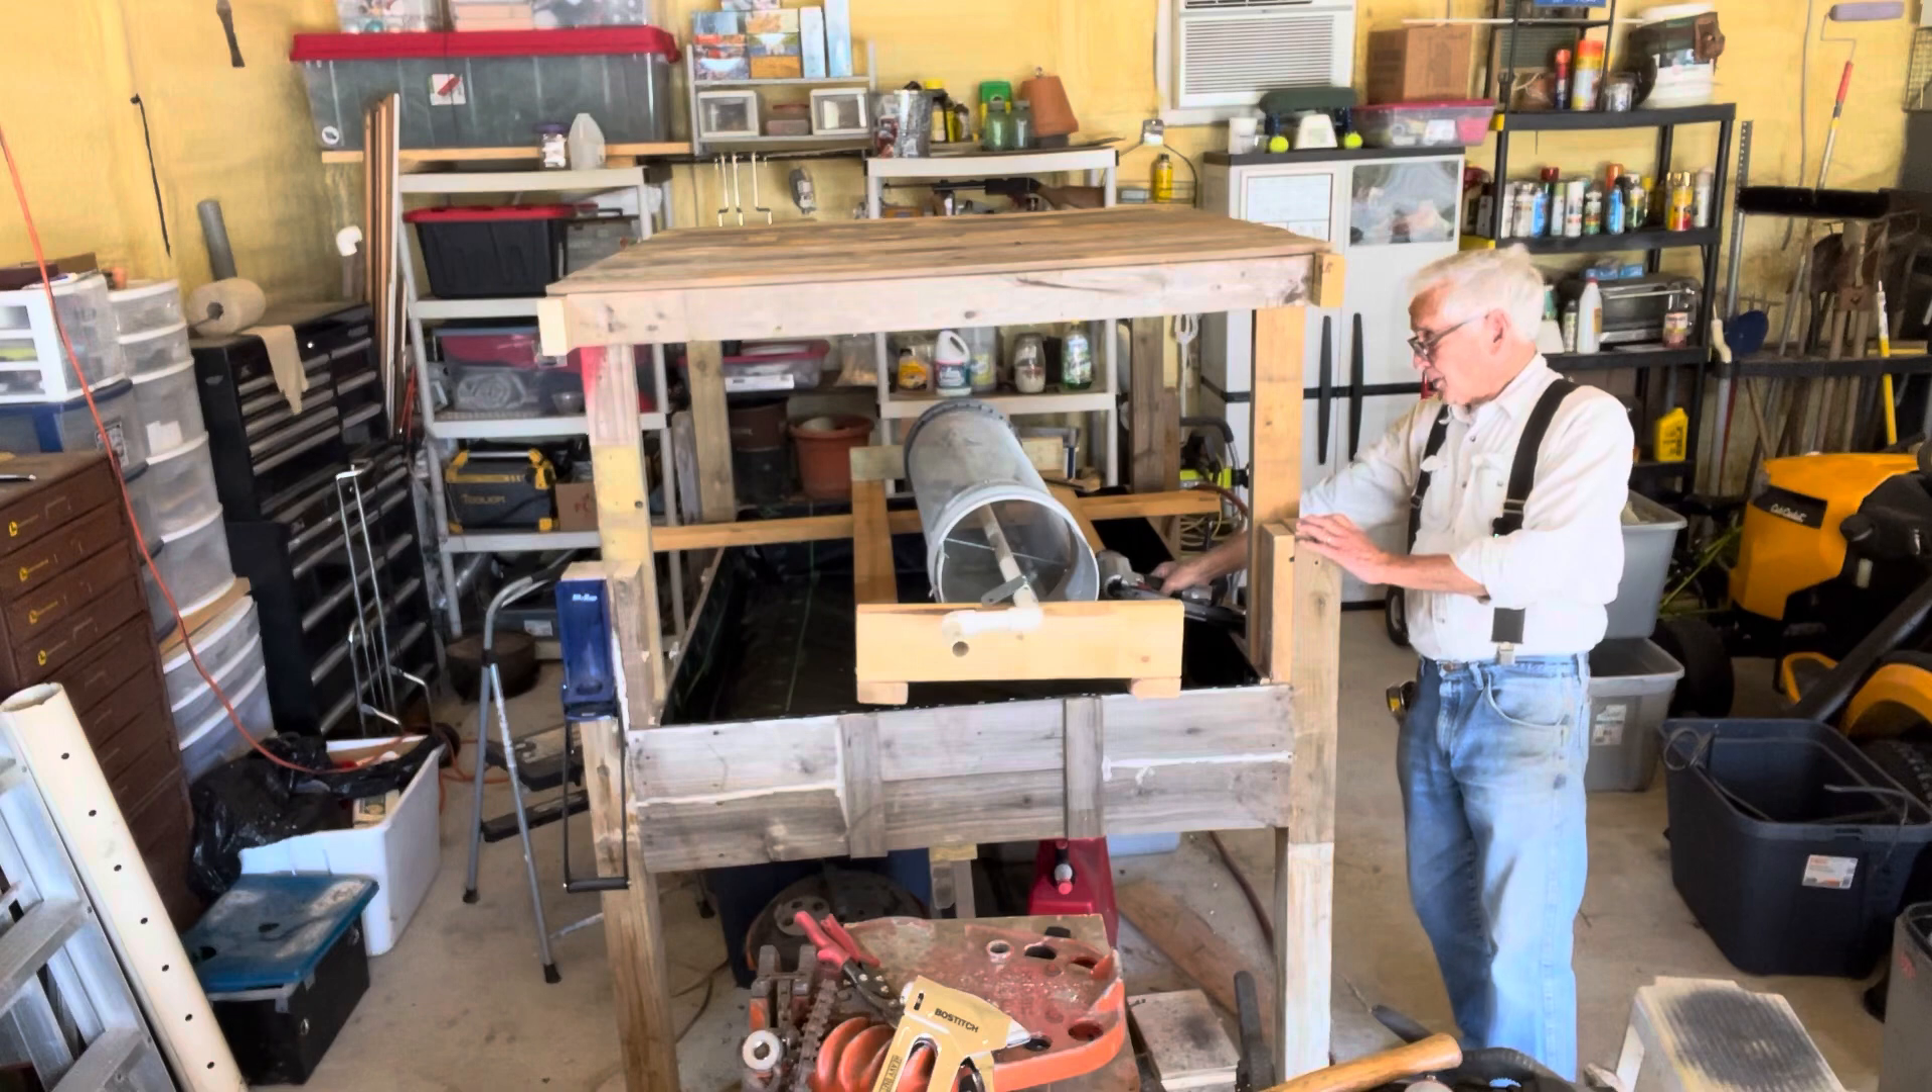Well, back on this worm bin again, I finally got the top laid out, nailed, and finished.